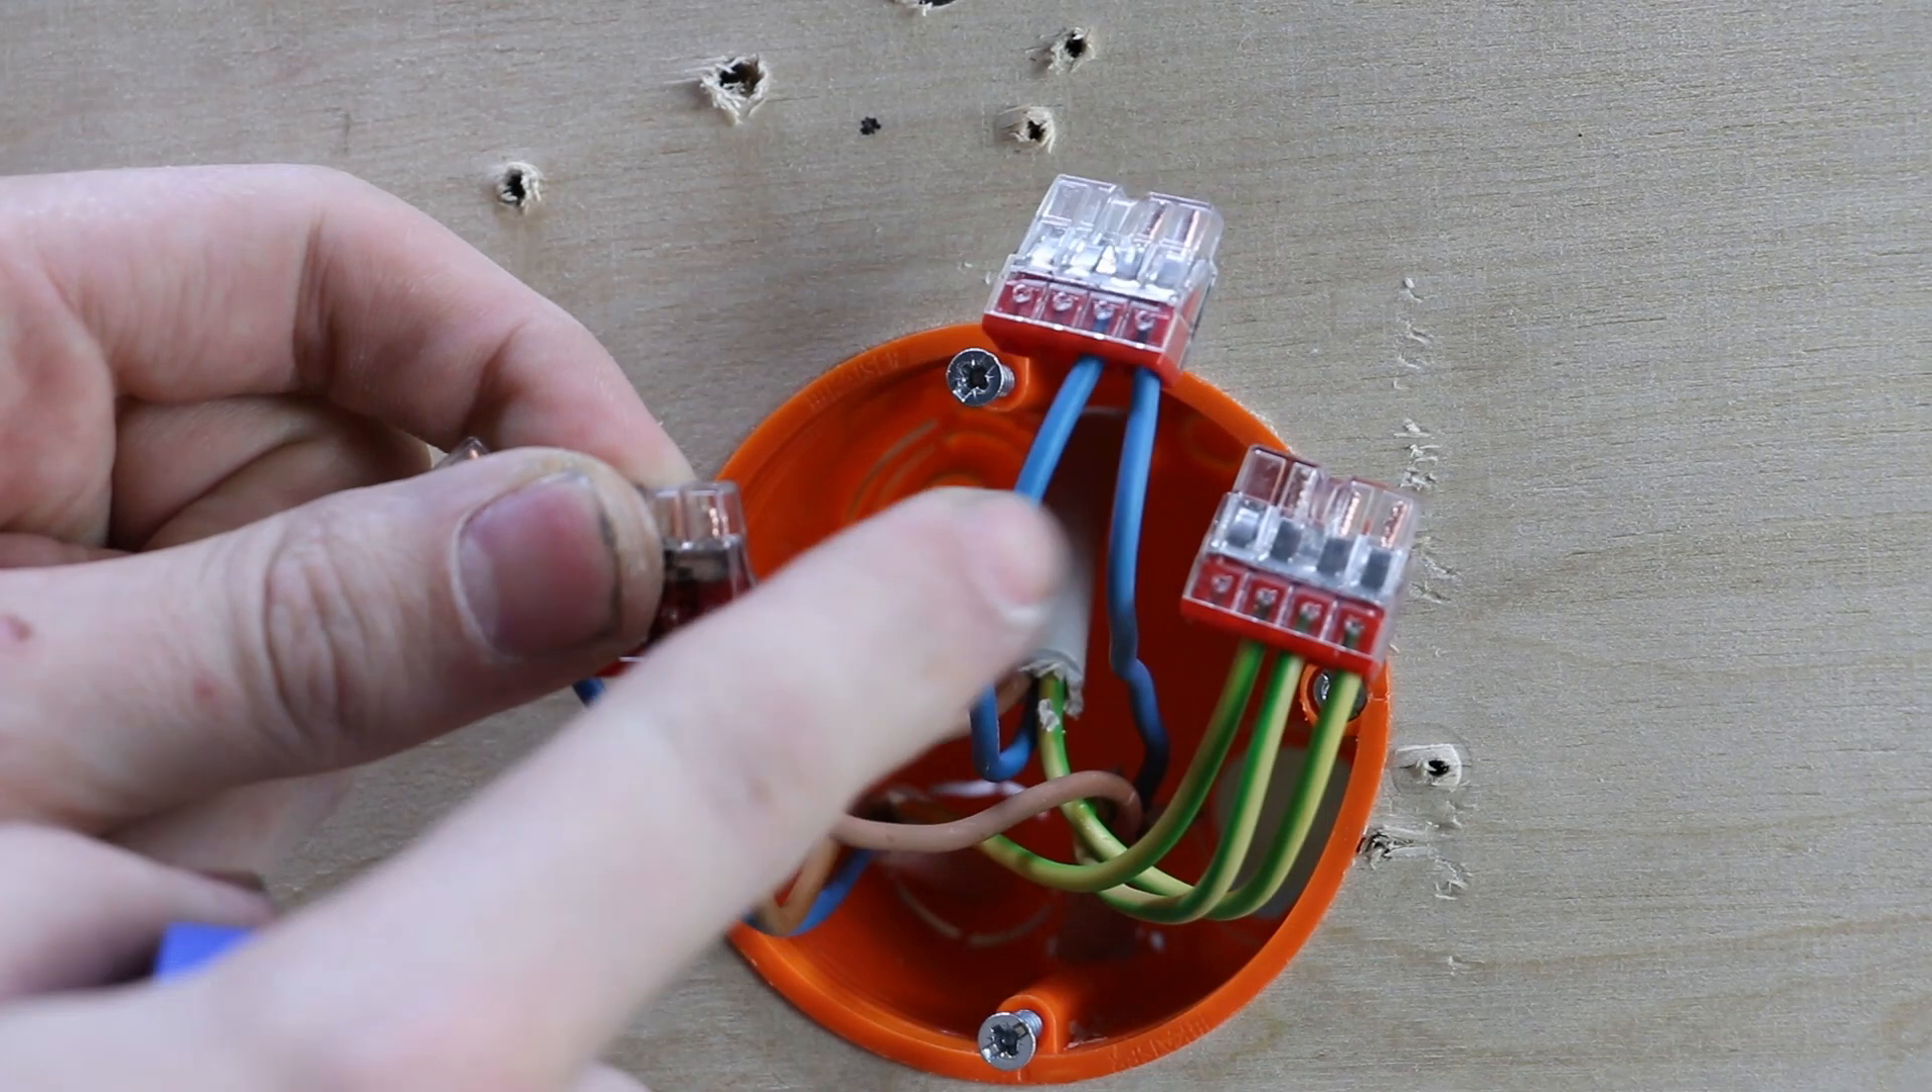Dann haben wir einmal hier alle Schutzleiter miteinander verbunden.